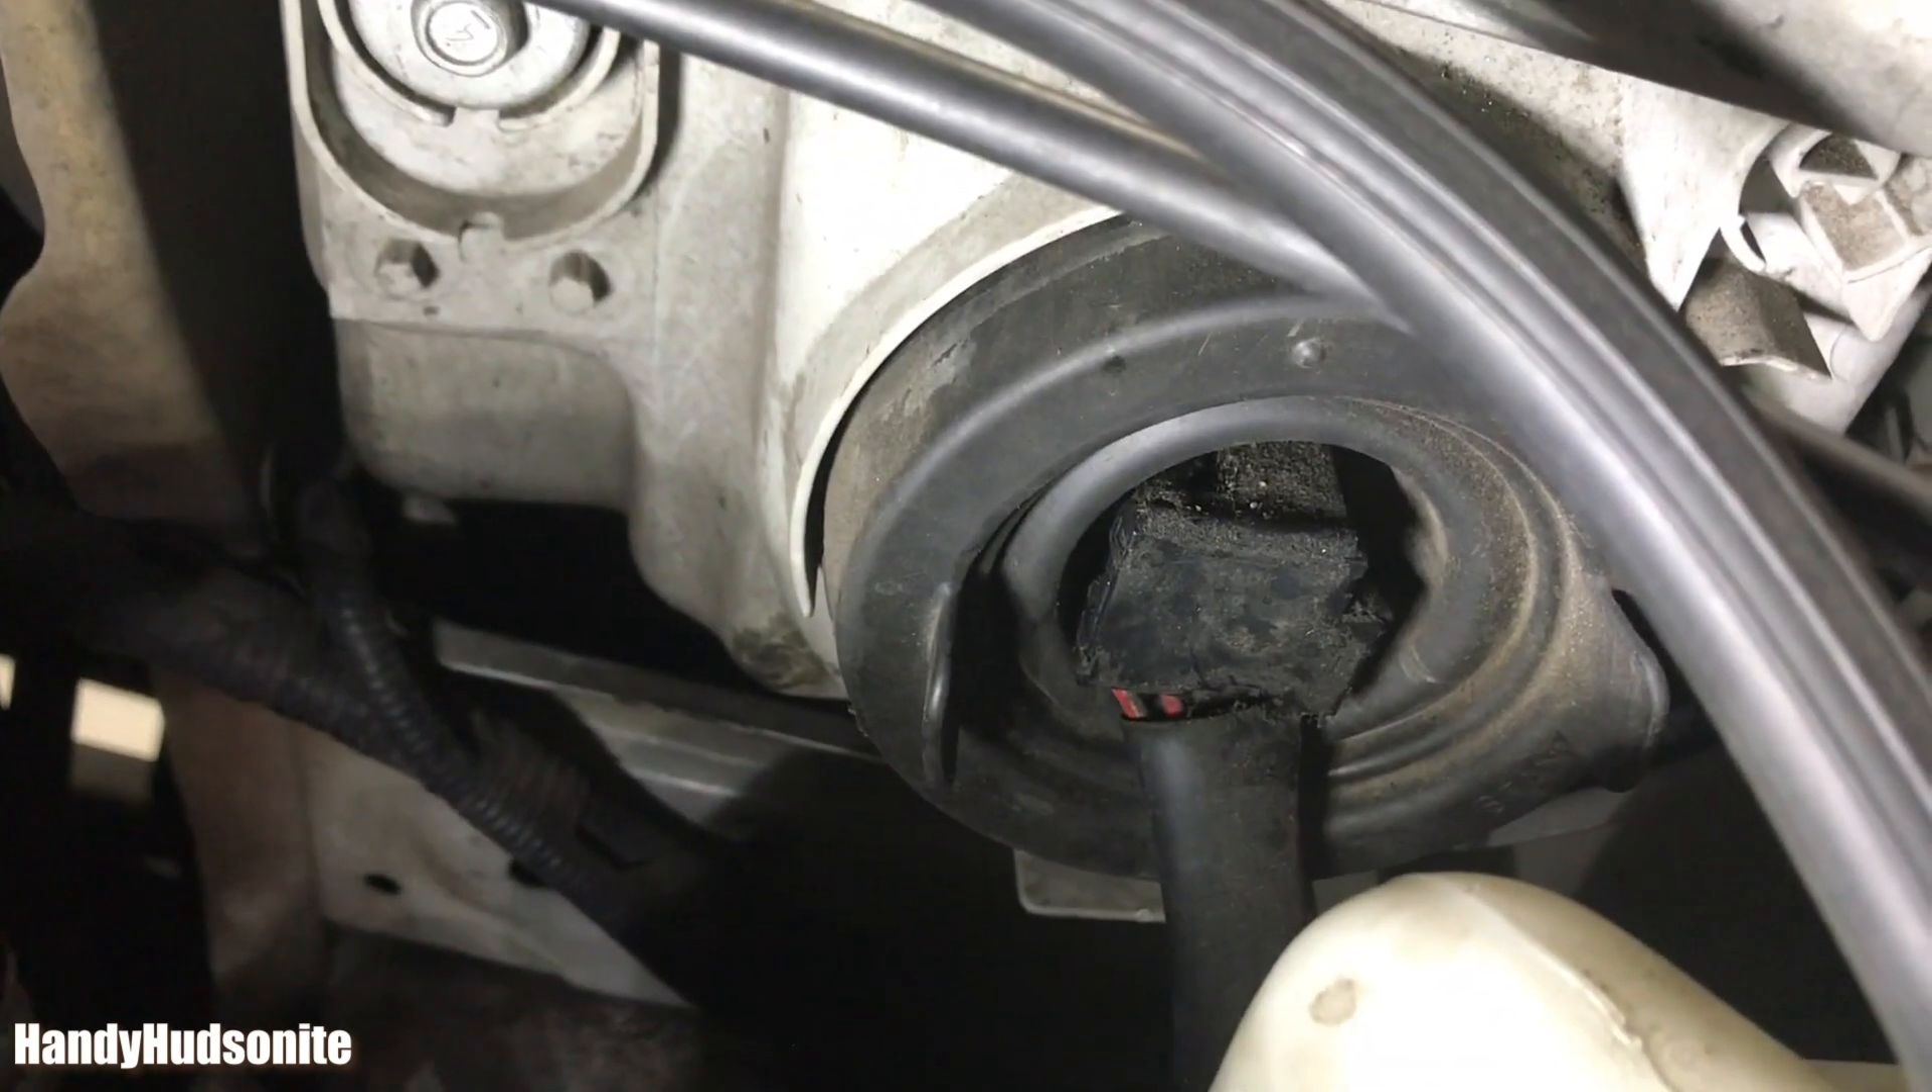So we got the wiring harness back on, that rubber sleeve back on.